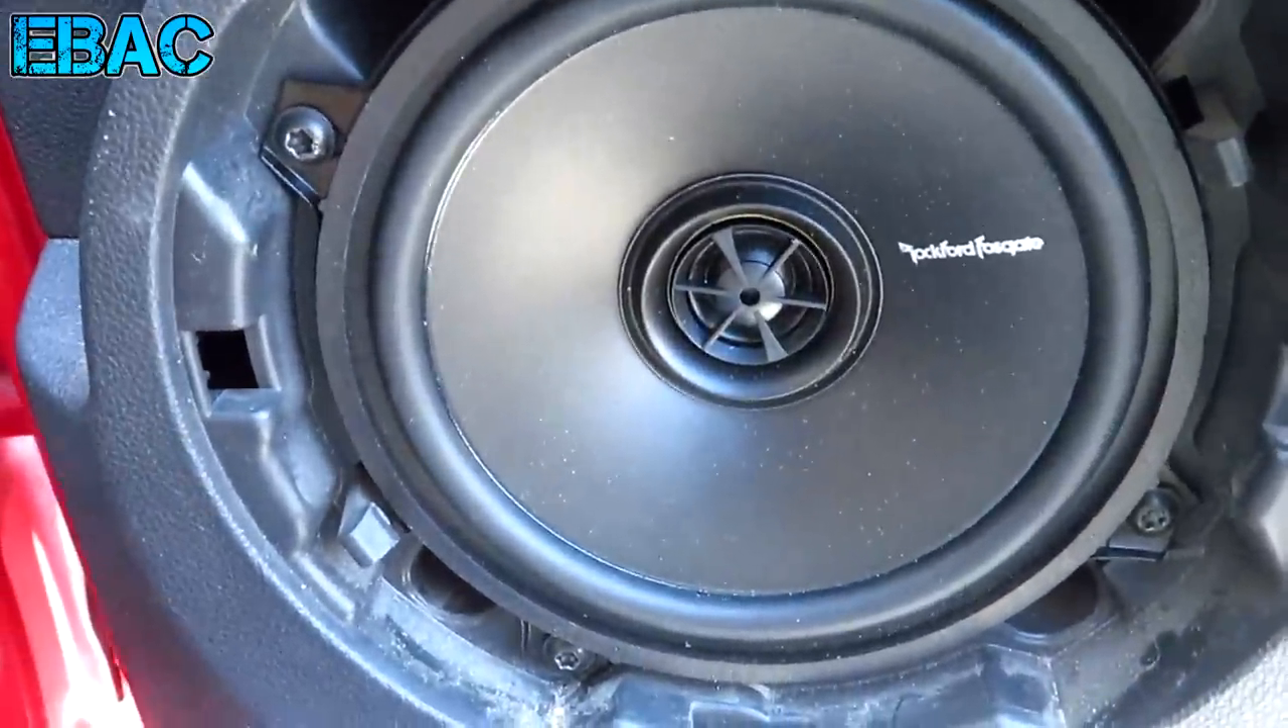Y bien amigos, ahí ya quedó la bocina instalada.